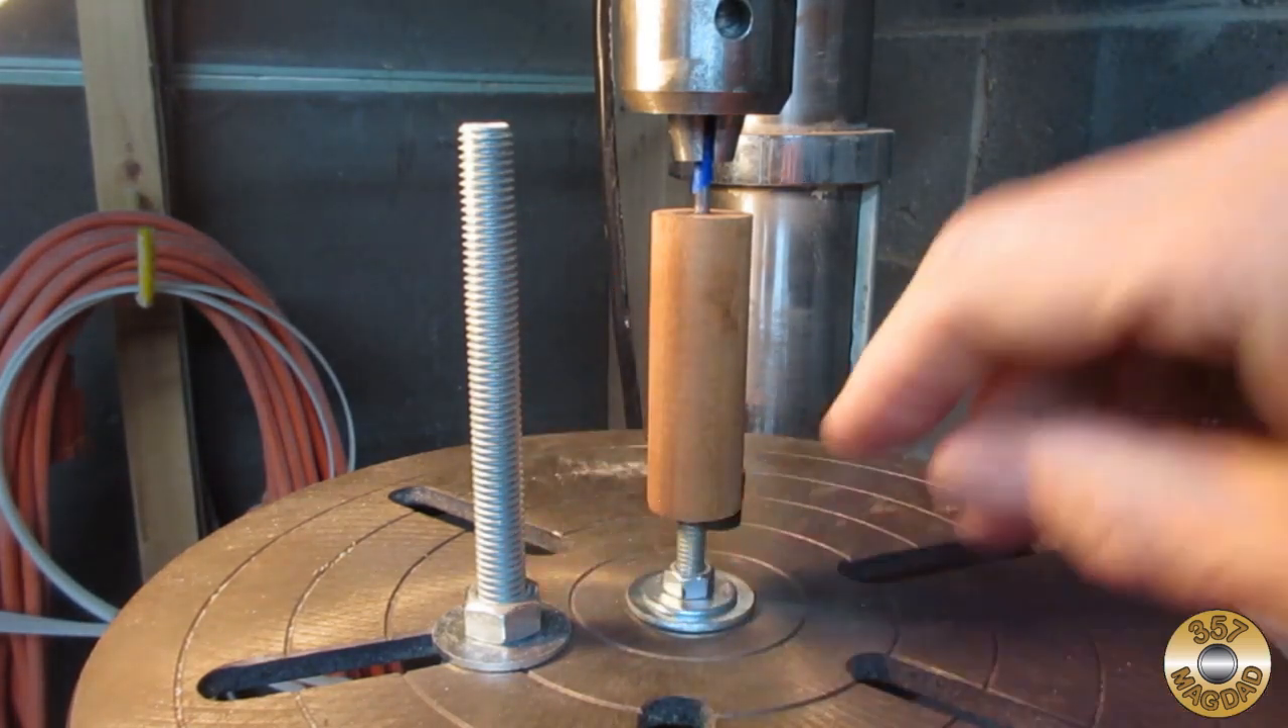The screwdriver shaft is in the drill Chuck.